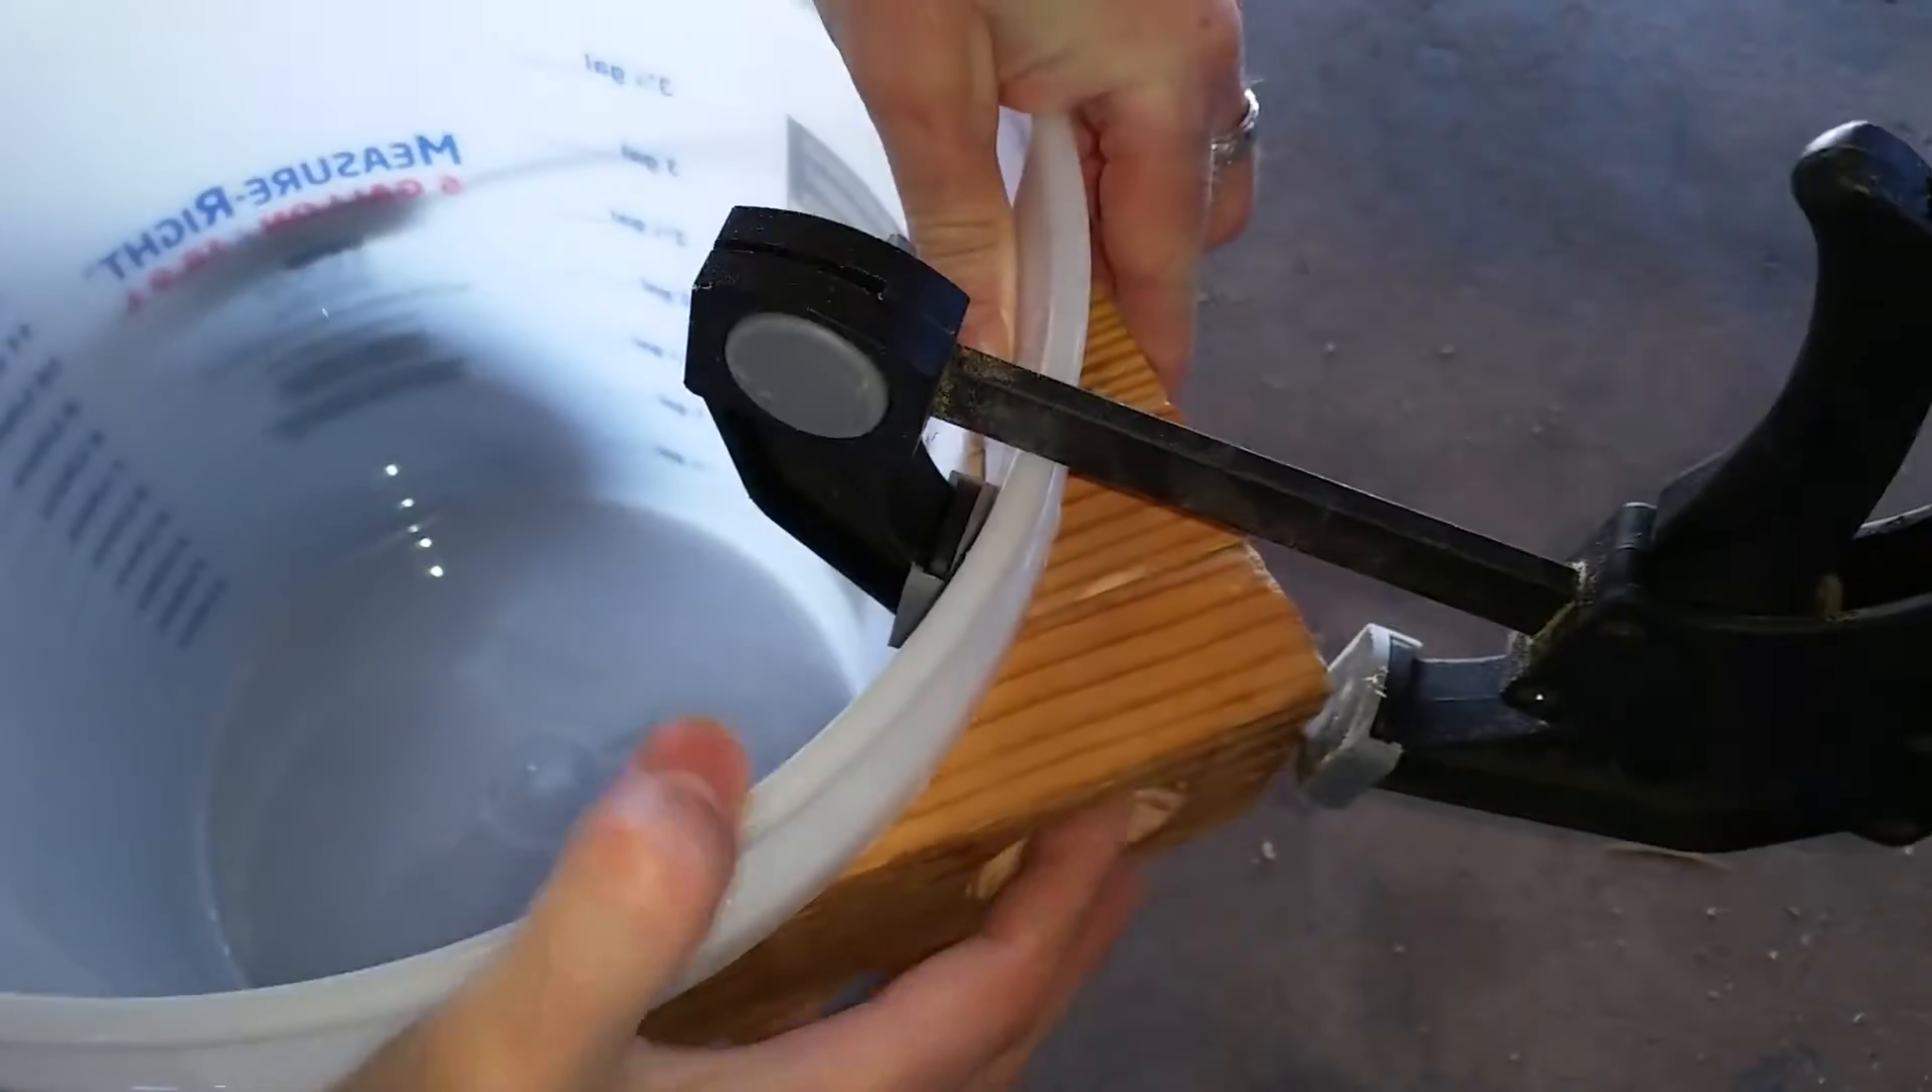I have my wood block clamped and in place to the bucket.